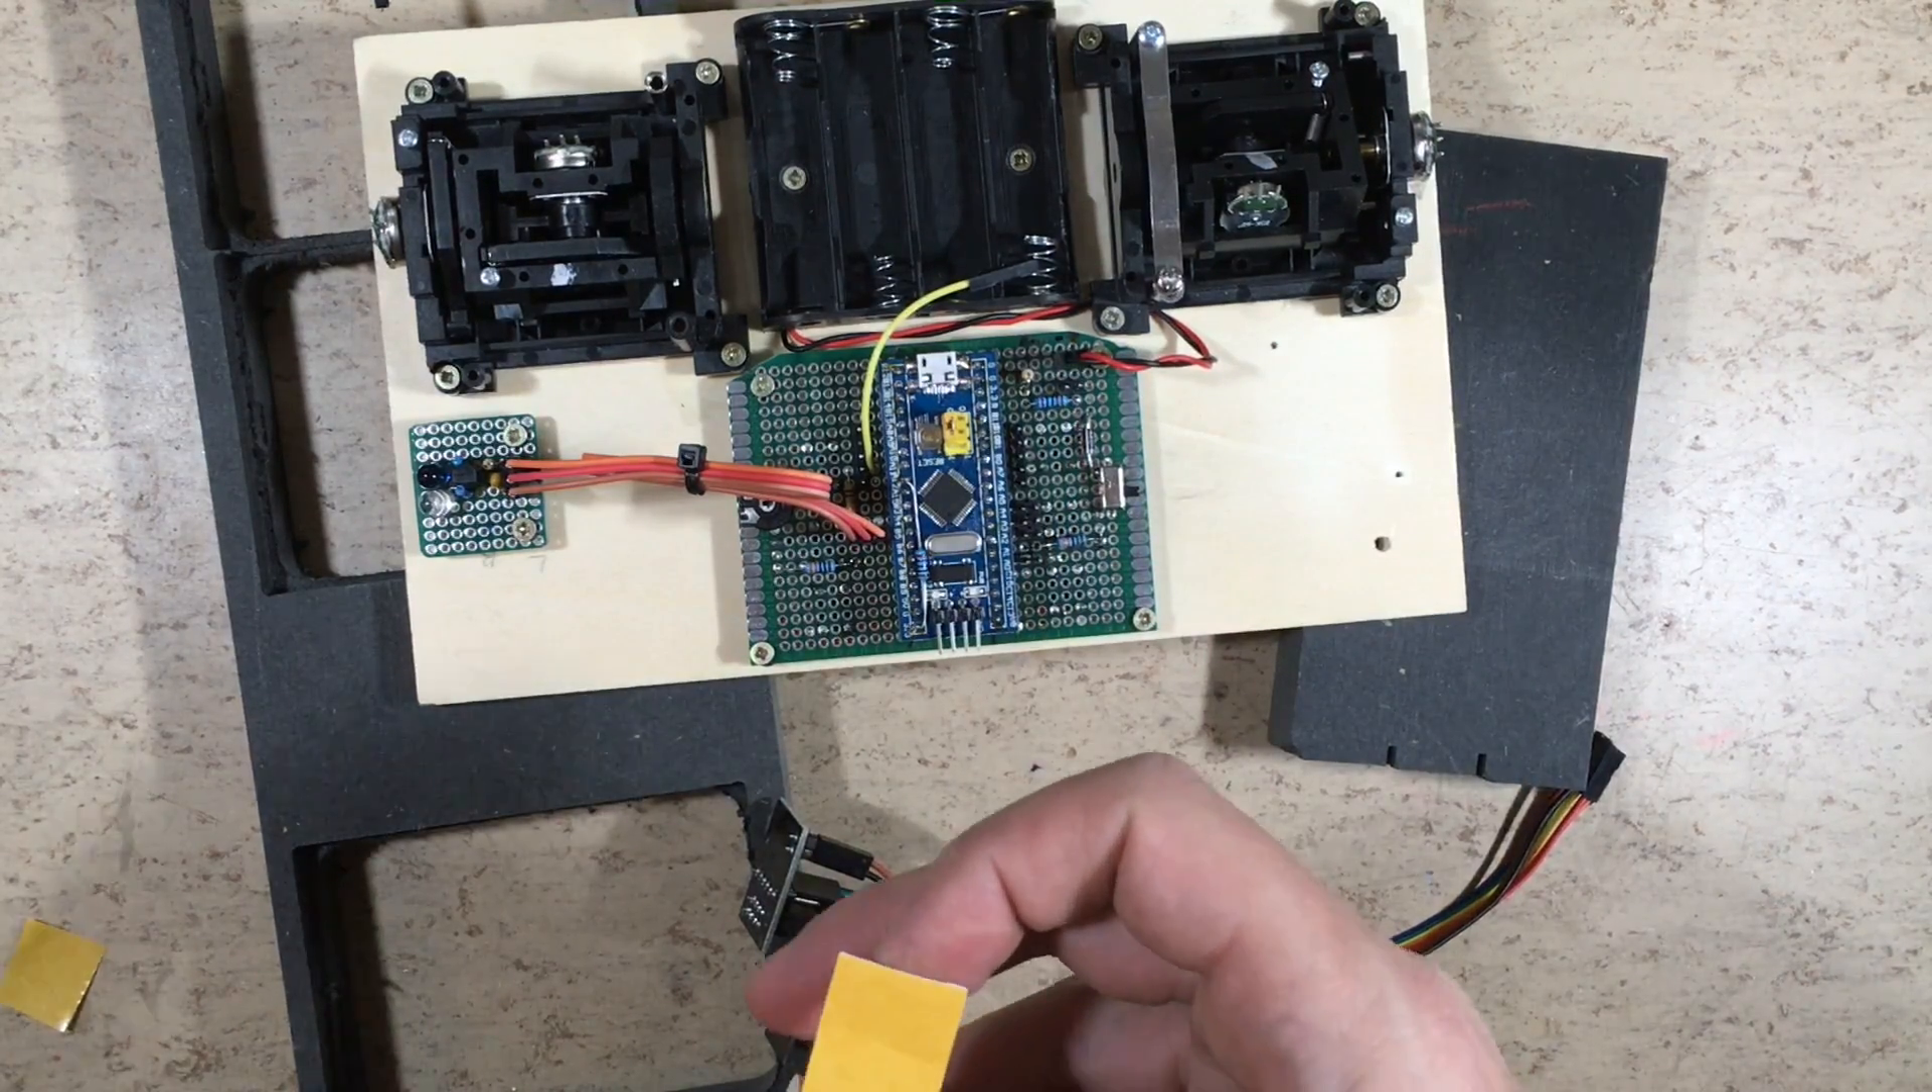Now I have wired the internal battery compartment.